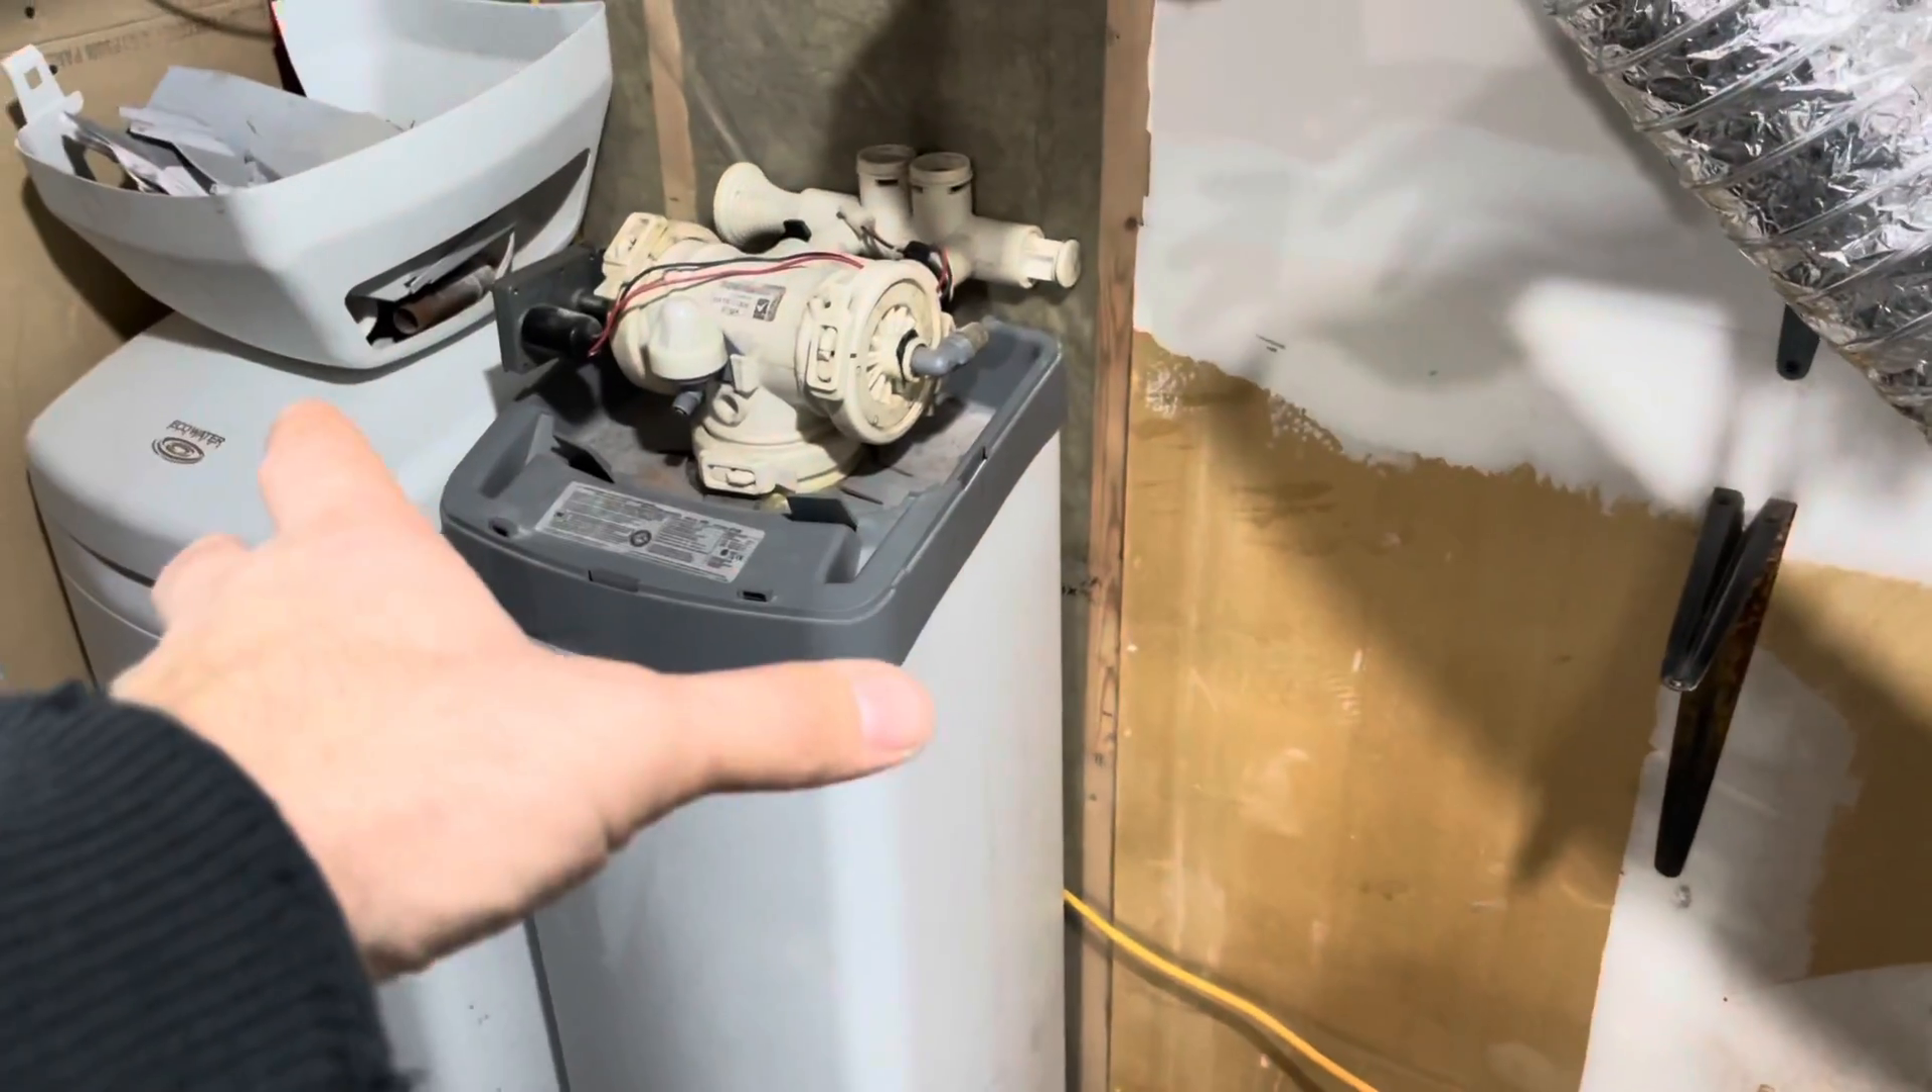We have our water softener which still needs to be hooked up.